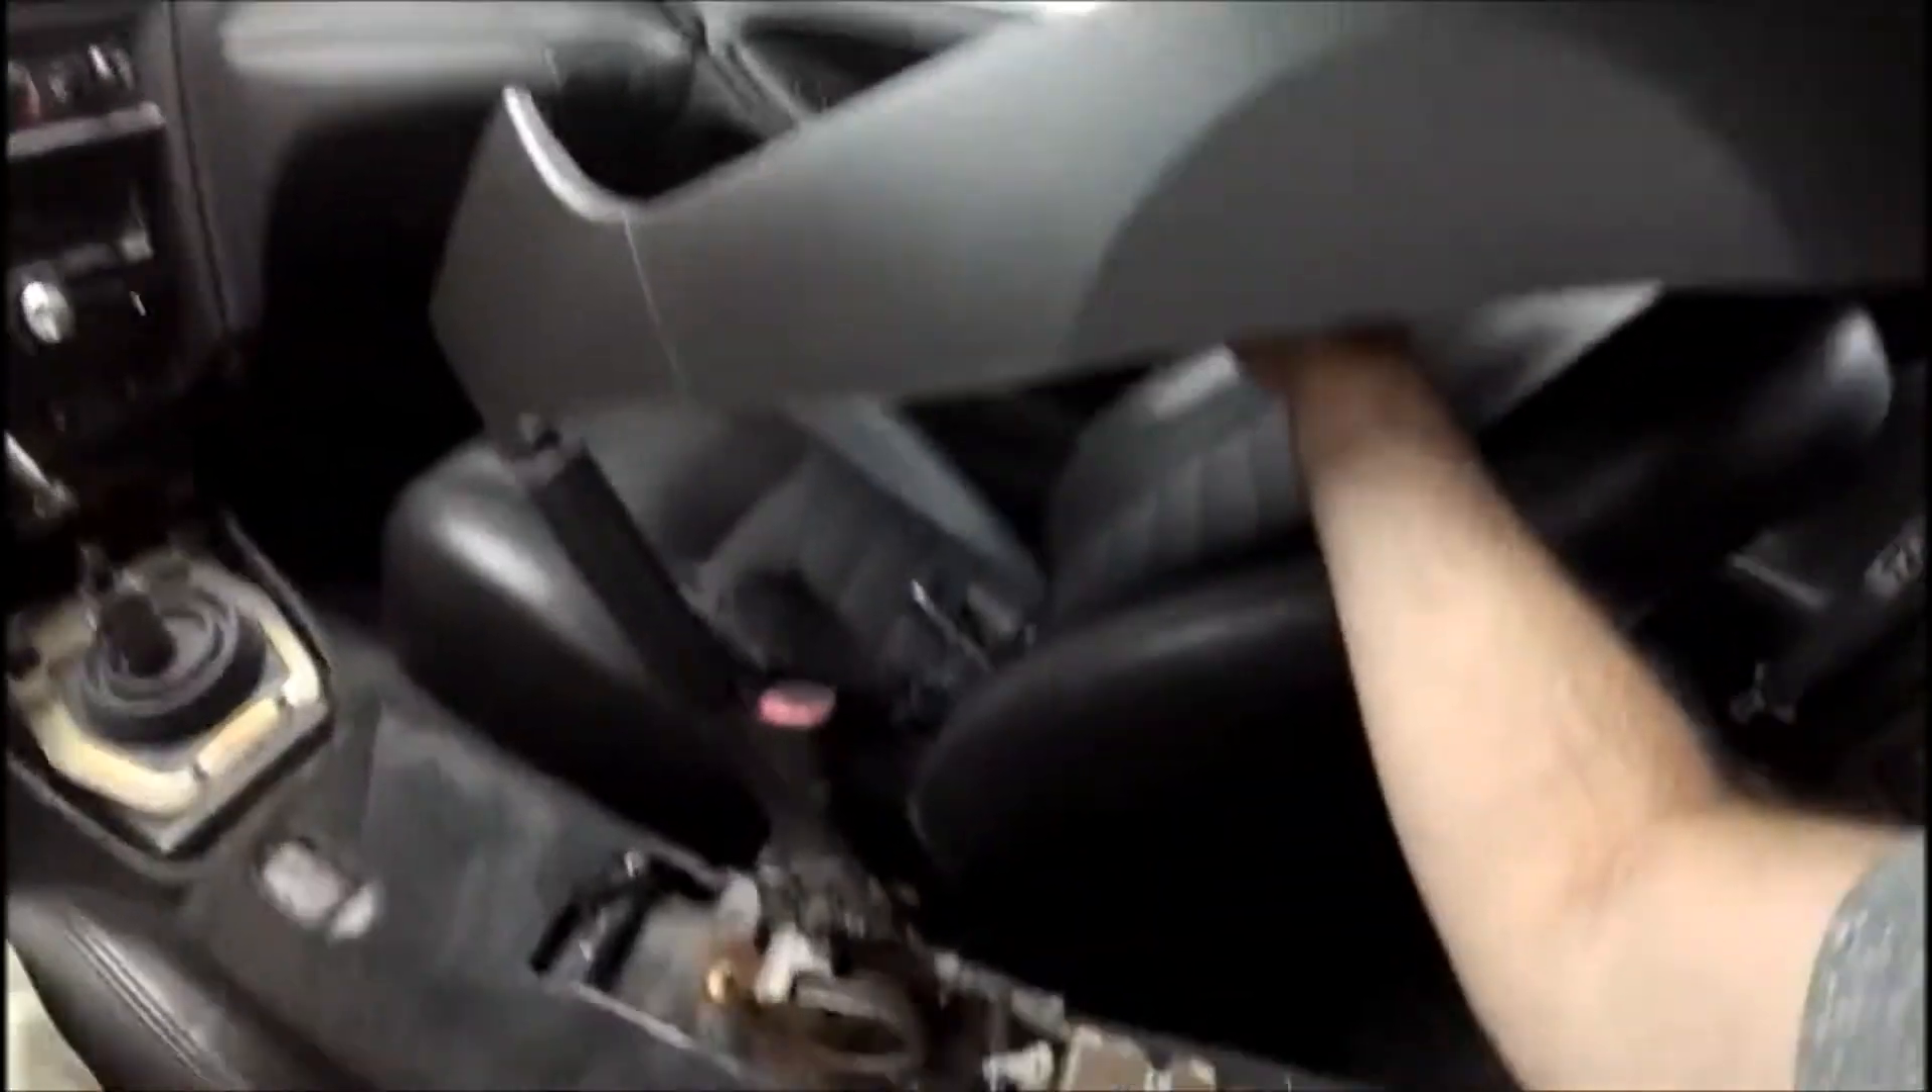Okay, I now have the center console totally removed.